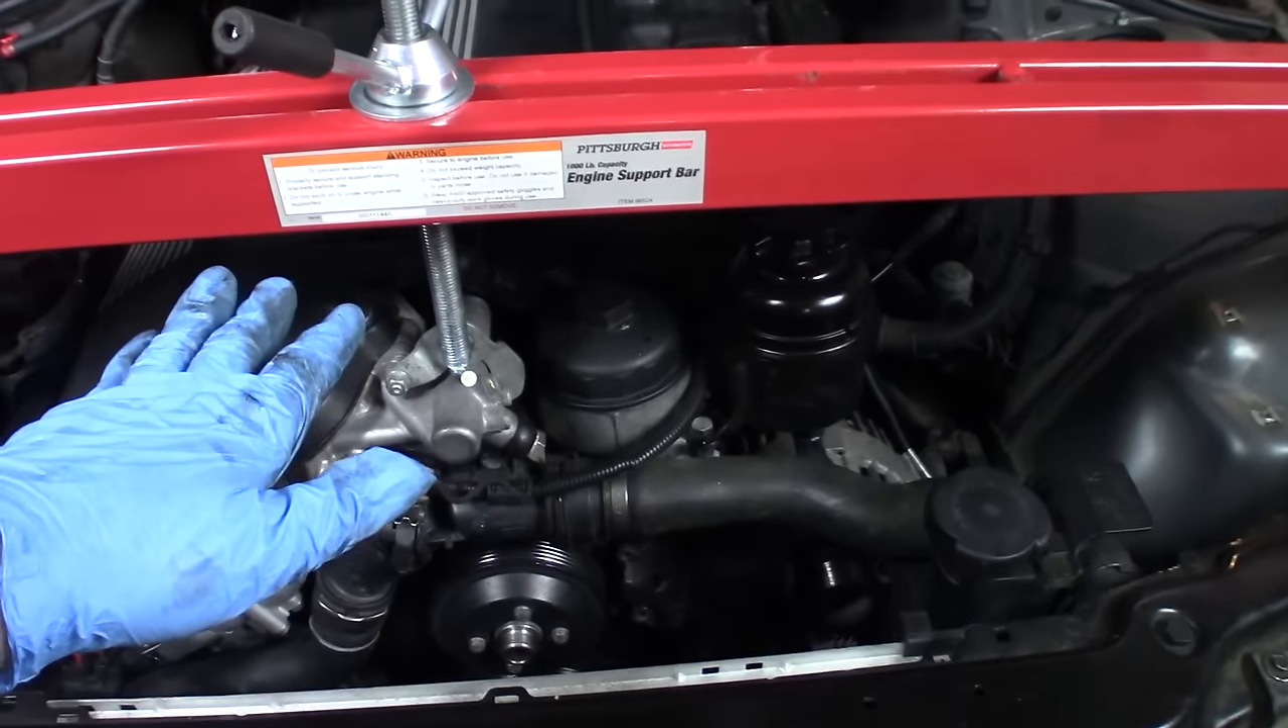As you can see, I've got the engine support bar in place. I've got it hooked into the engine lifting point right there.